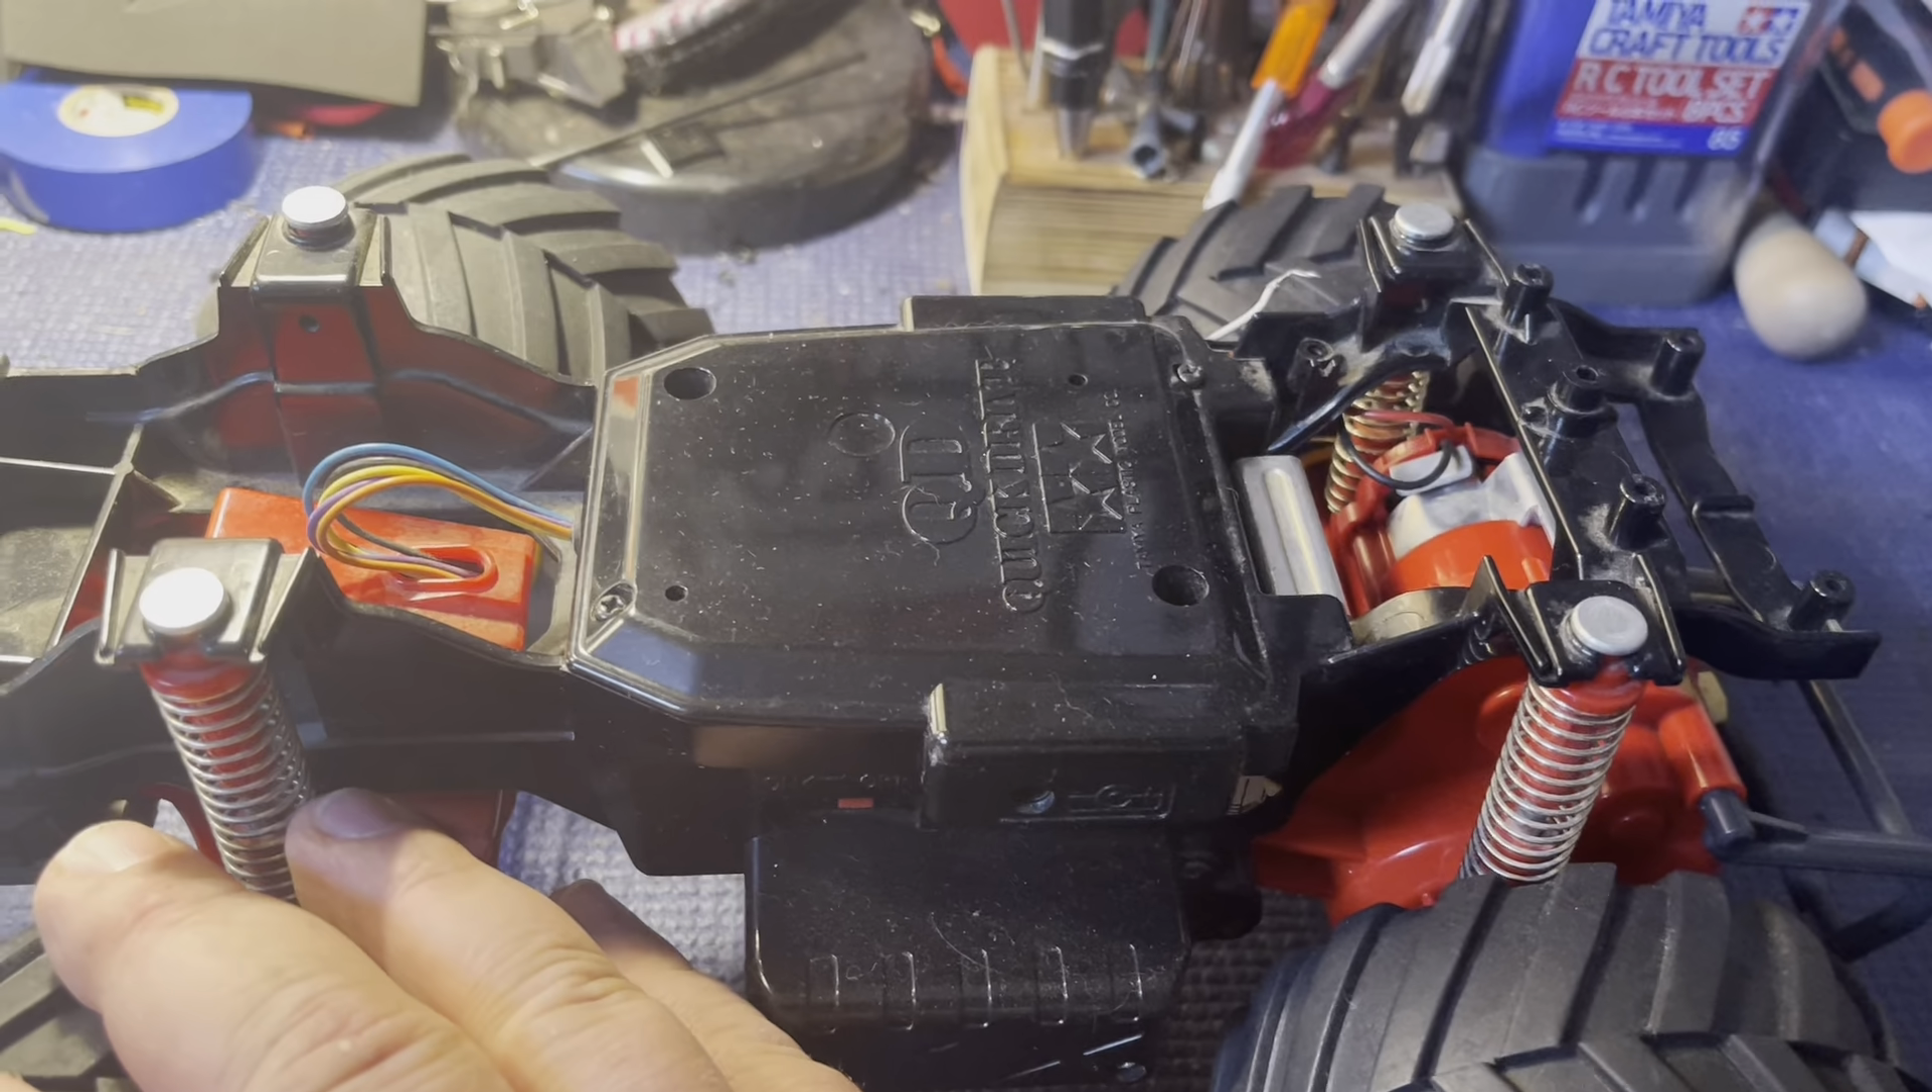All right so i got the body off and we're gonna have to disassemble the front end but i'm gonna do that last.